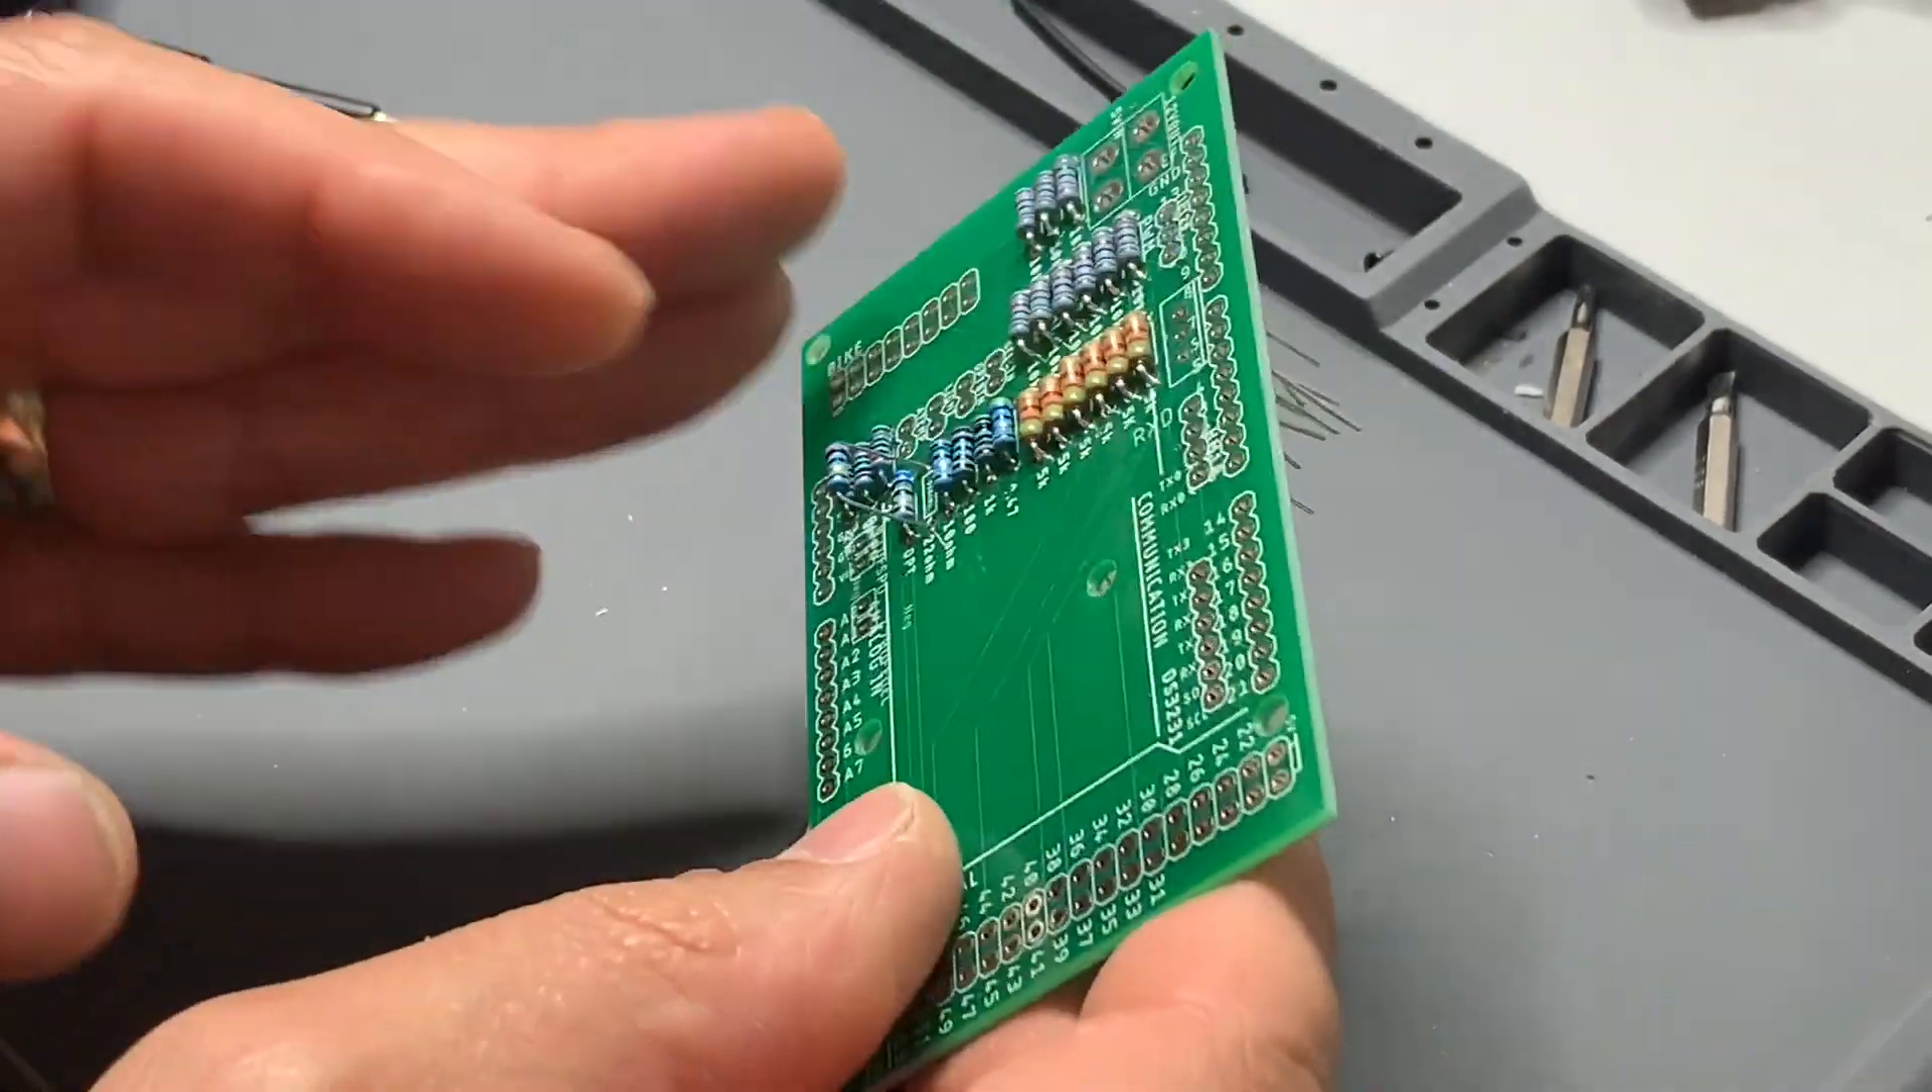Right, so there are all the resistors mounted, so what I do next is have to solder each of the resistors in place.